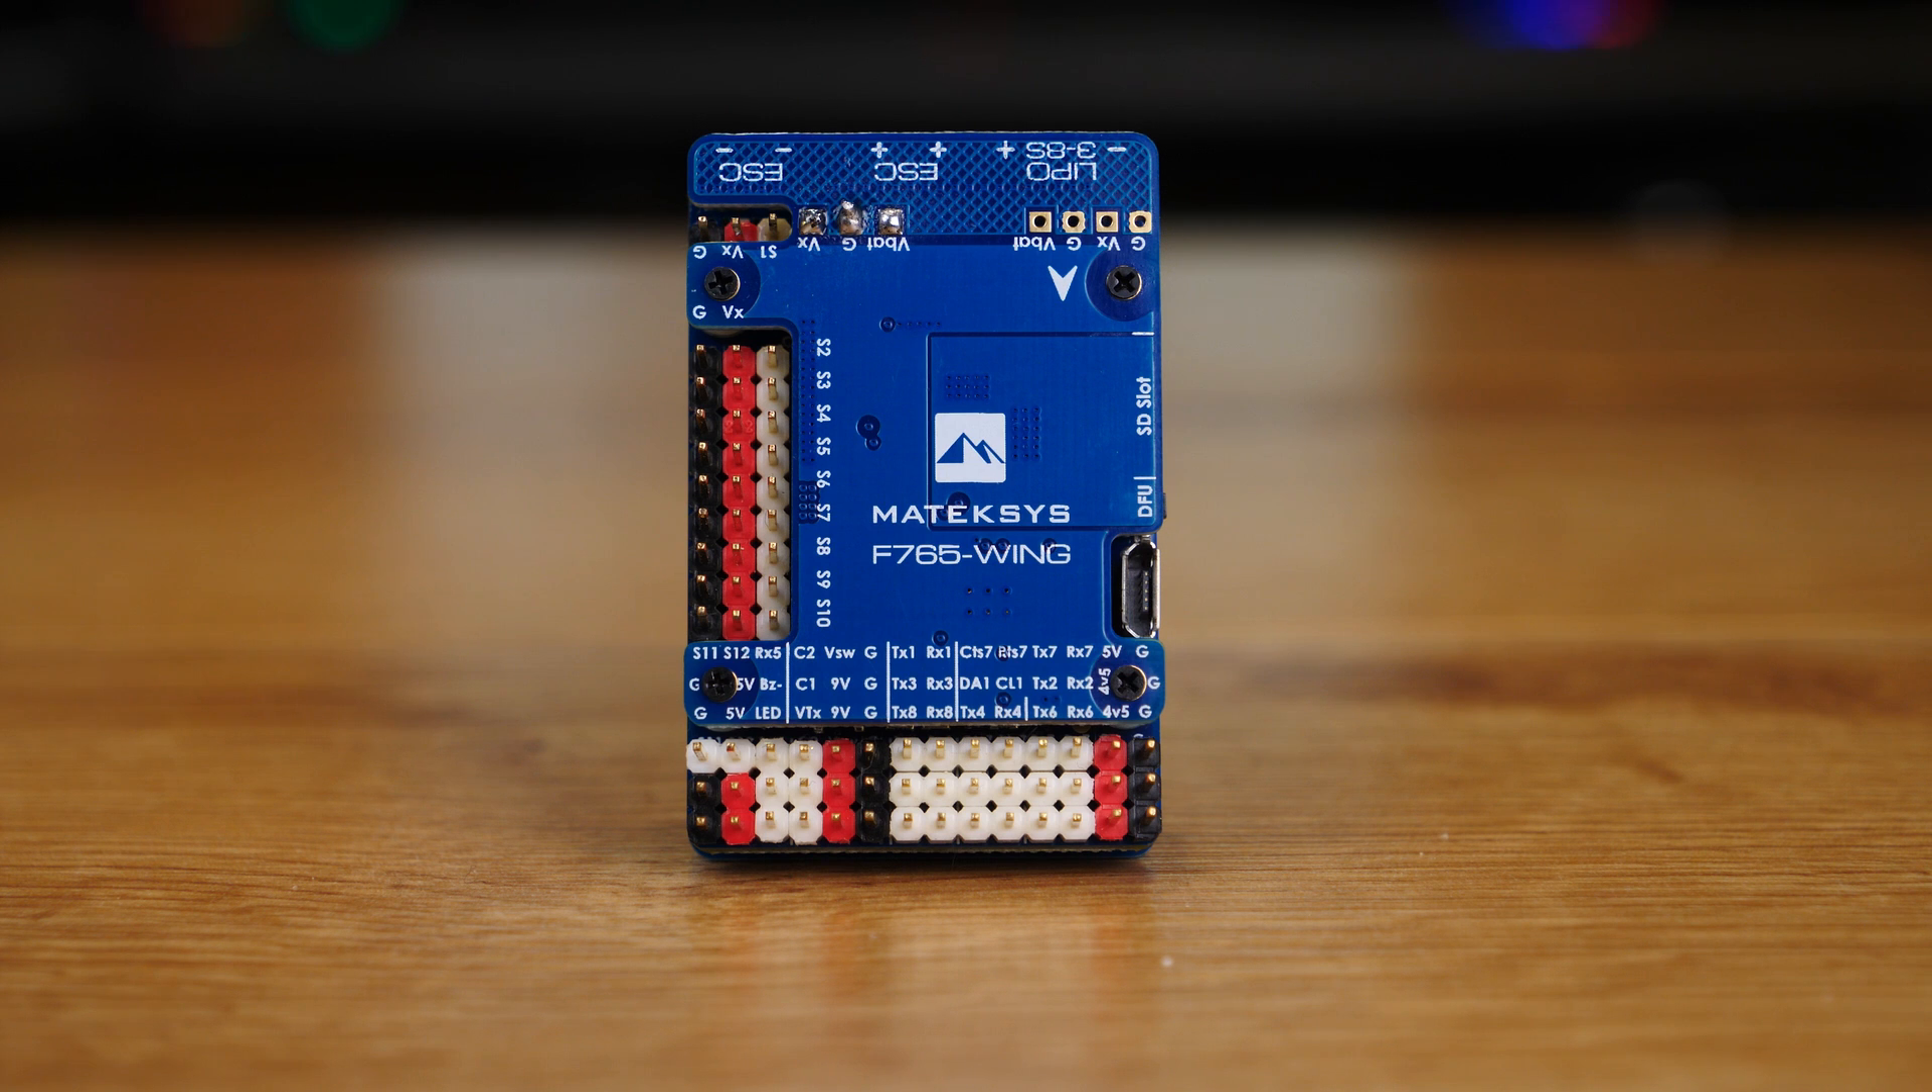And that's the autopilot all built up all of the headers are soldered in place.